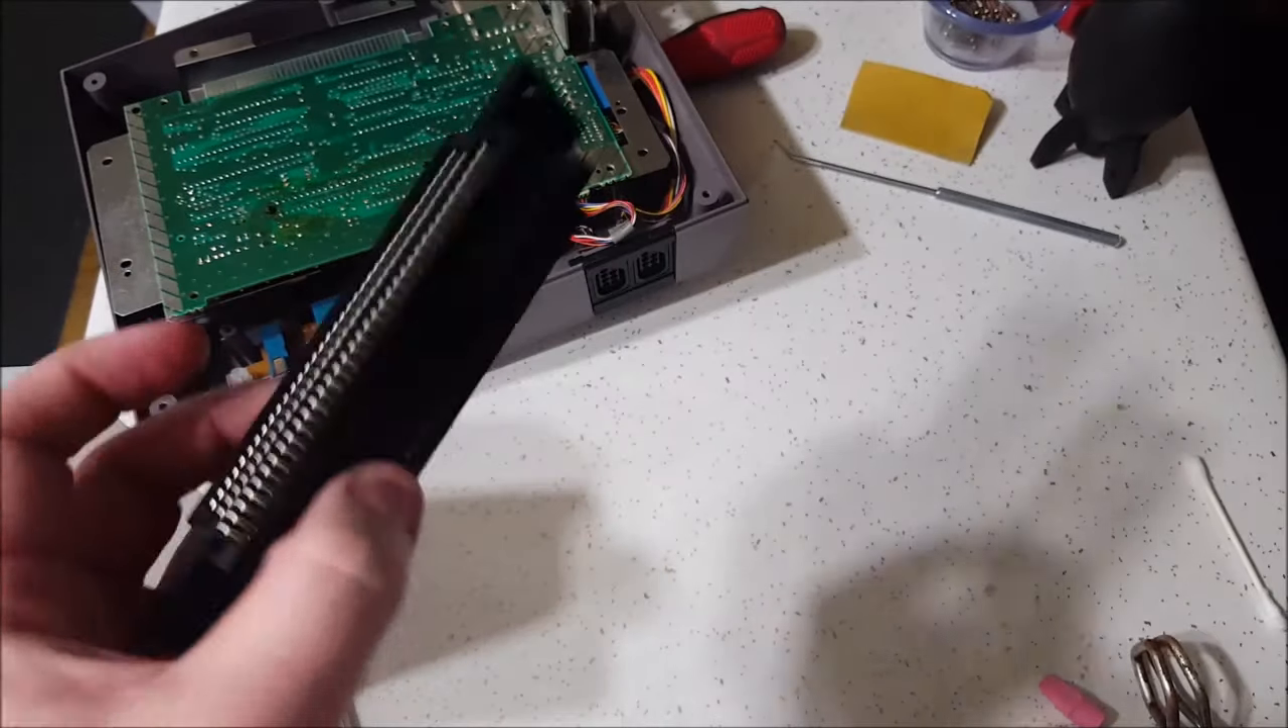As you see, I took my tongs. I got my 72 pin out.